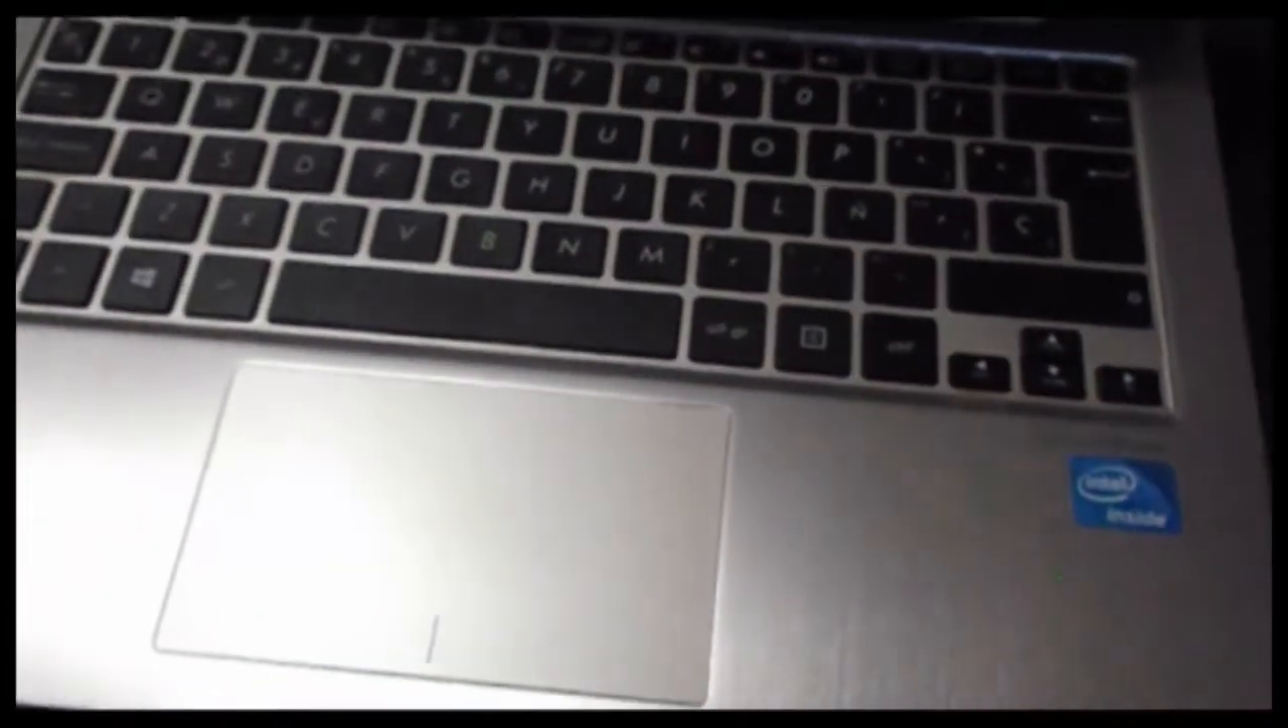Ya quedó armada la computadora quedó el teclado bien instalado.